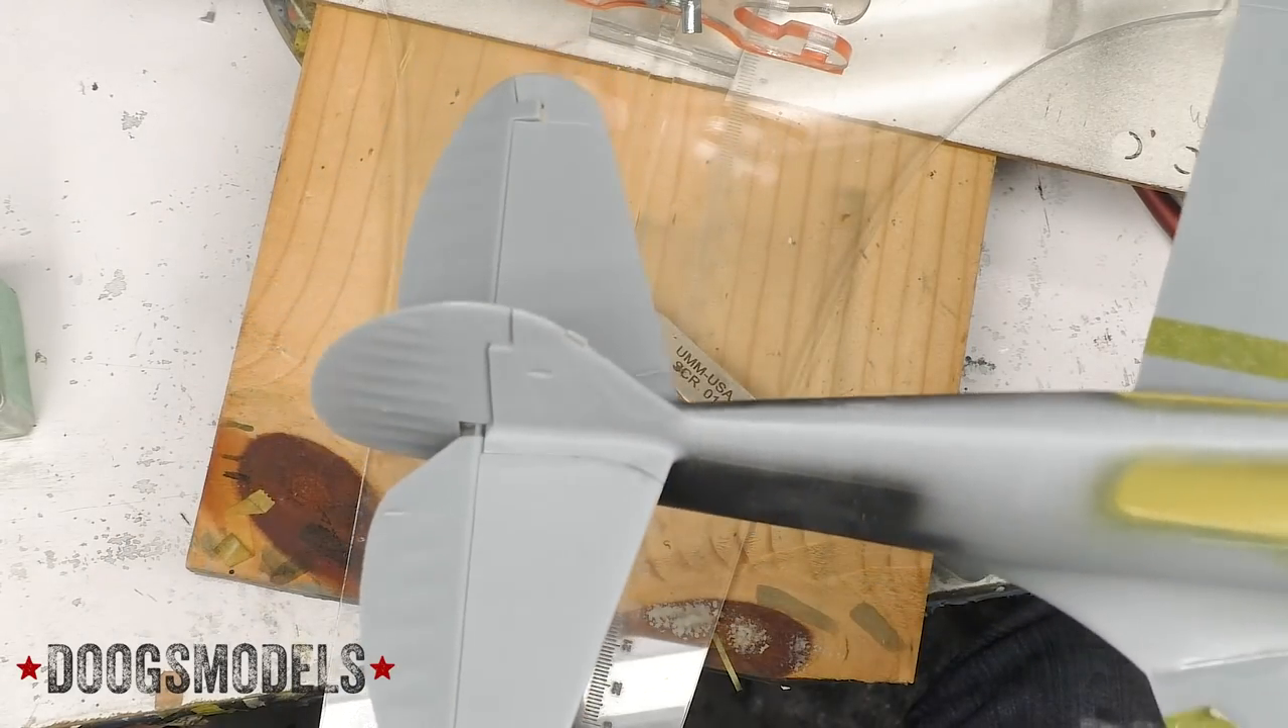So there's the rudder and the tail assembly. All in place.